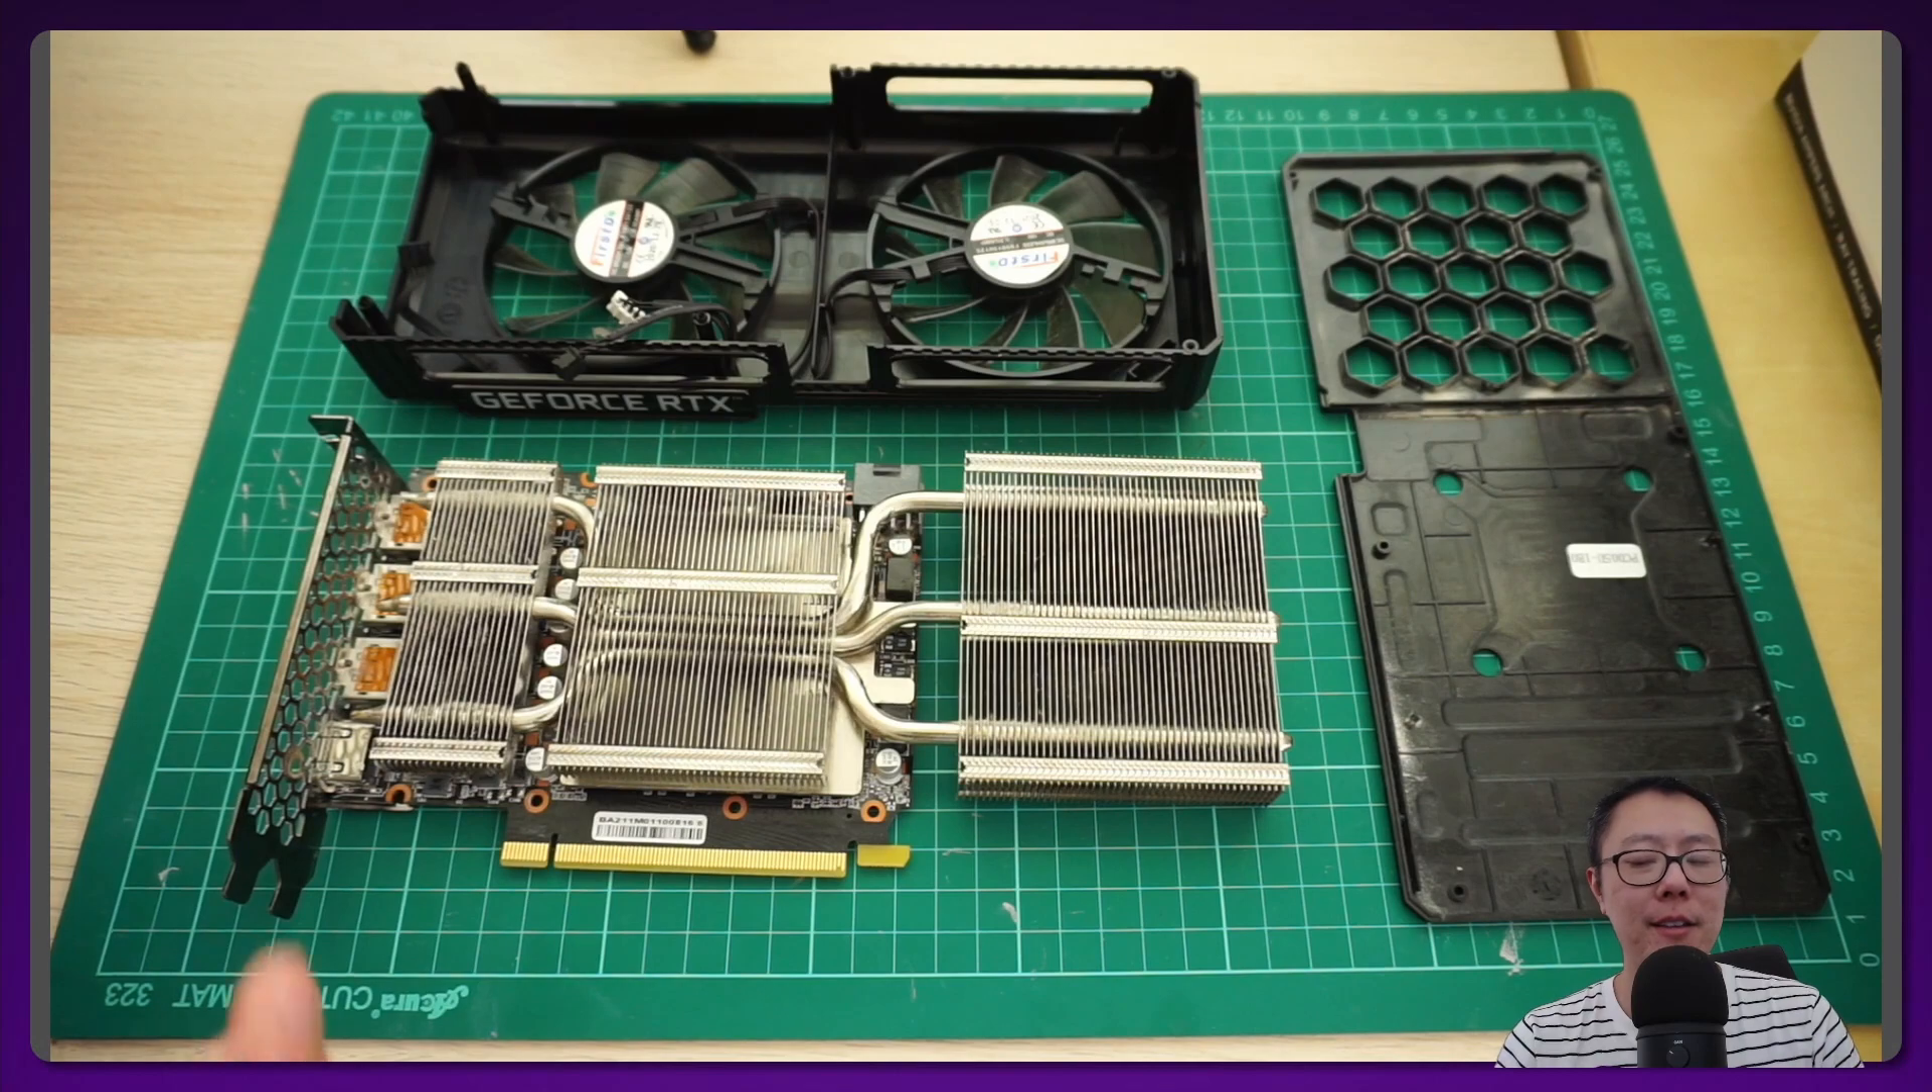I got part way through opening up my graphics card I've got the back plate off and the fan shroud off but that was about as far as I got.